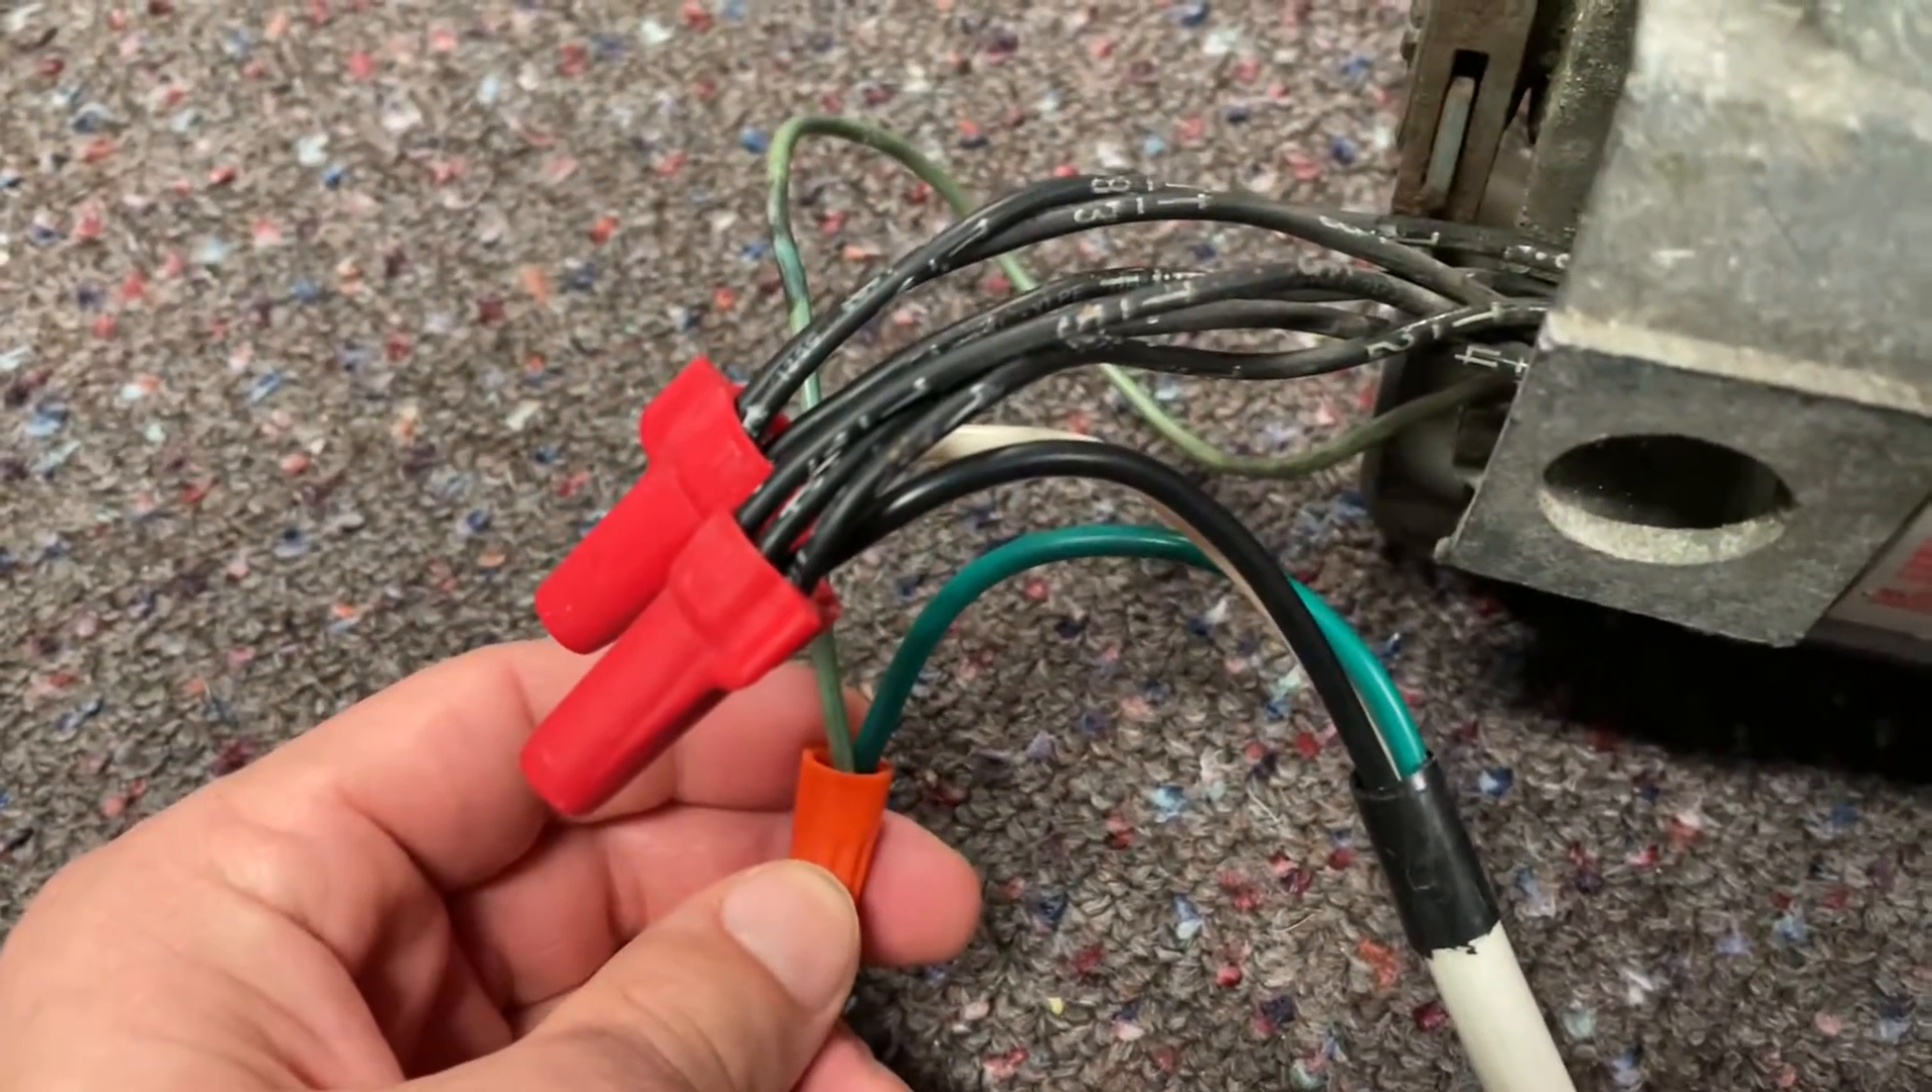Okay, so you got the ground coming out of the cord. Got that connected with a wire nut.